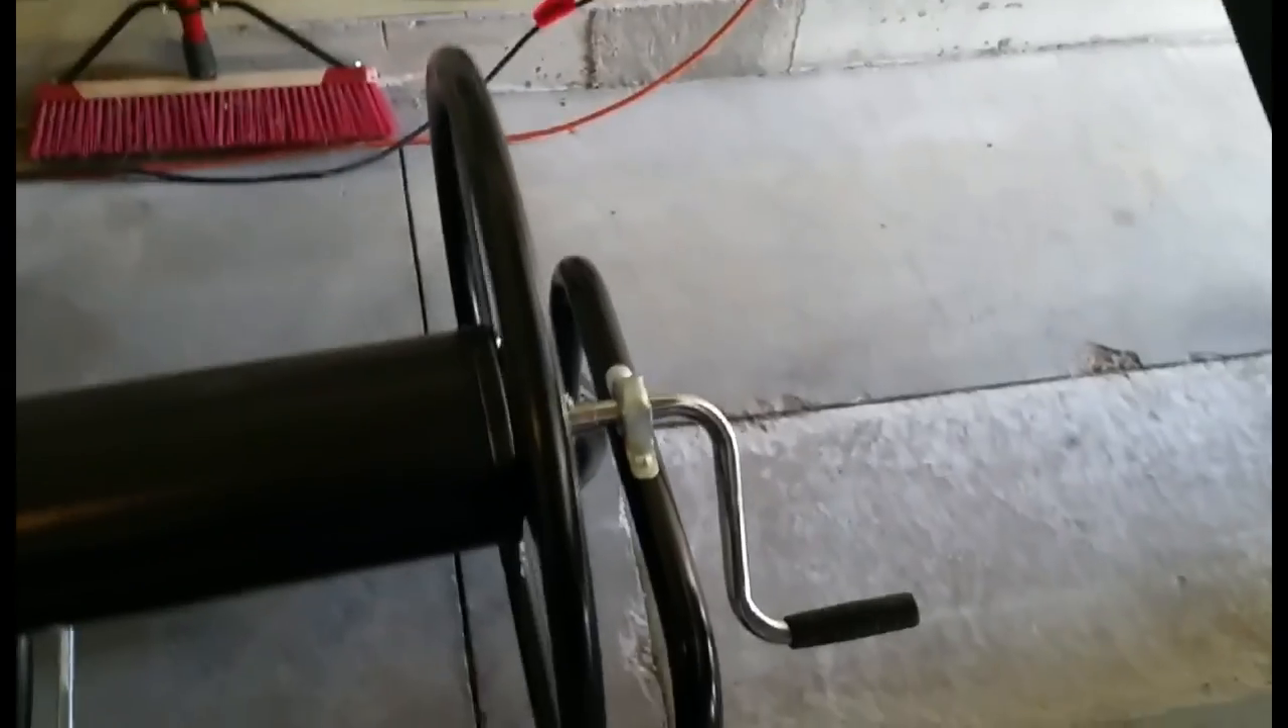Got the handle on. Got the reel put in place.